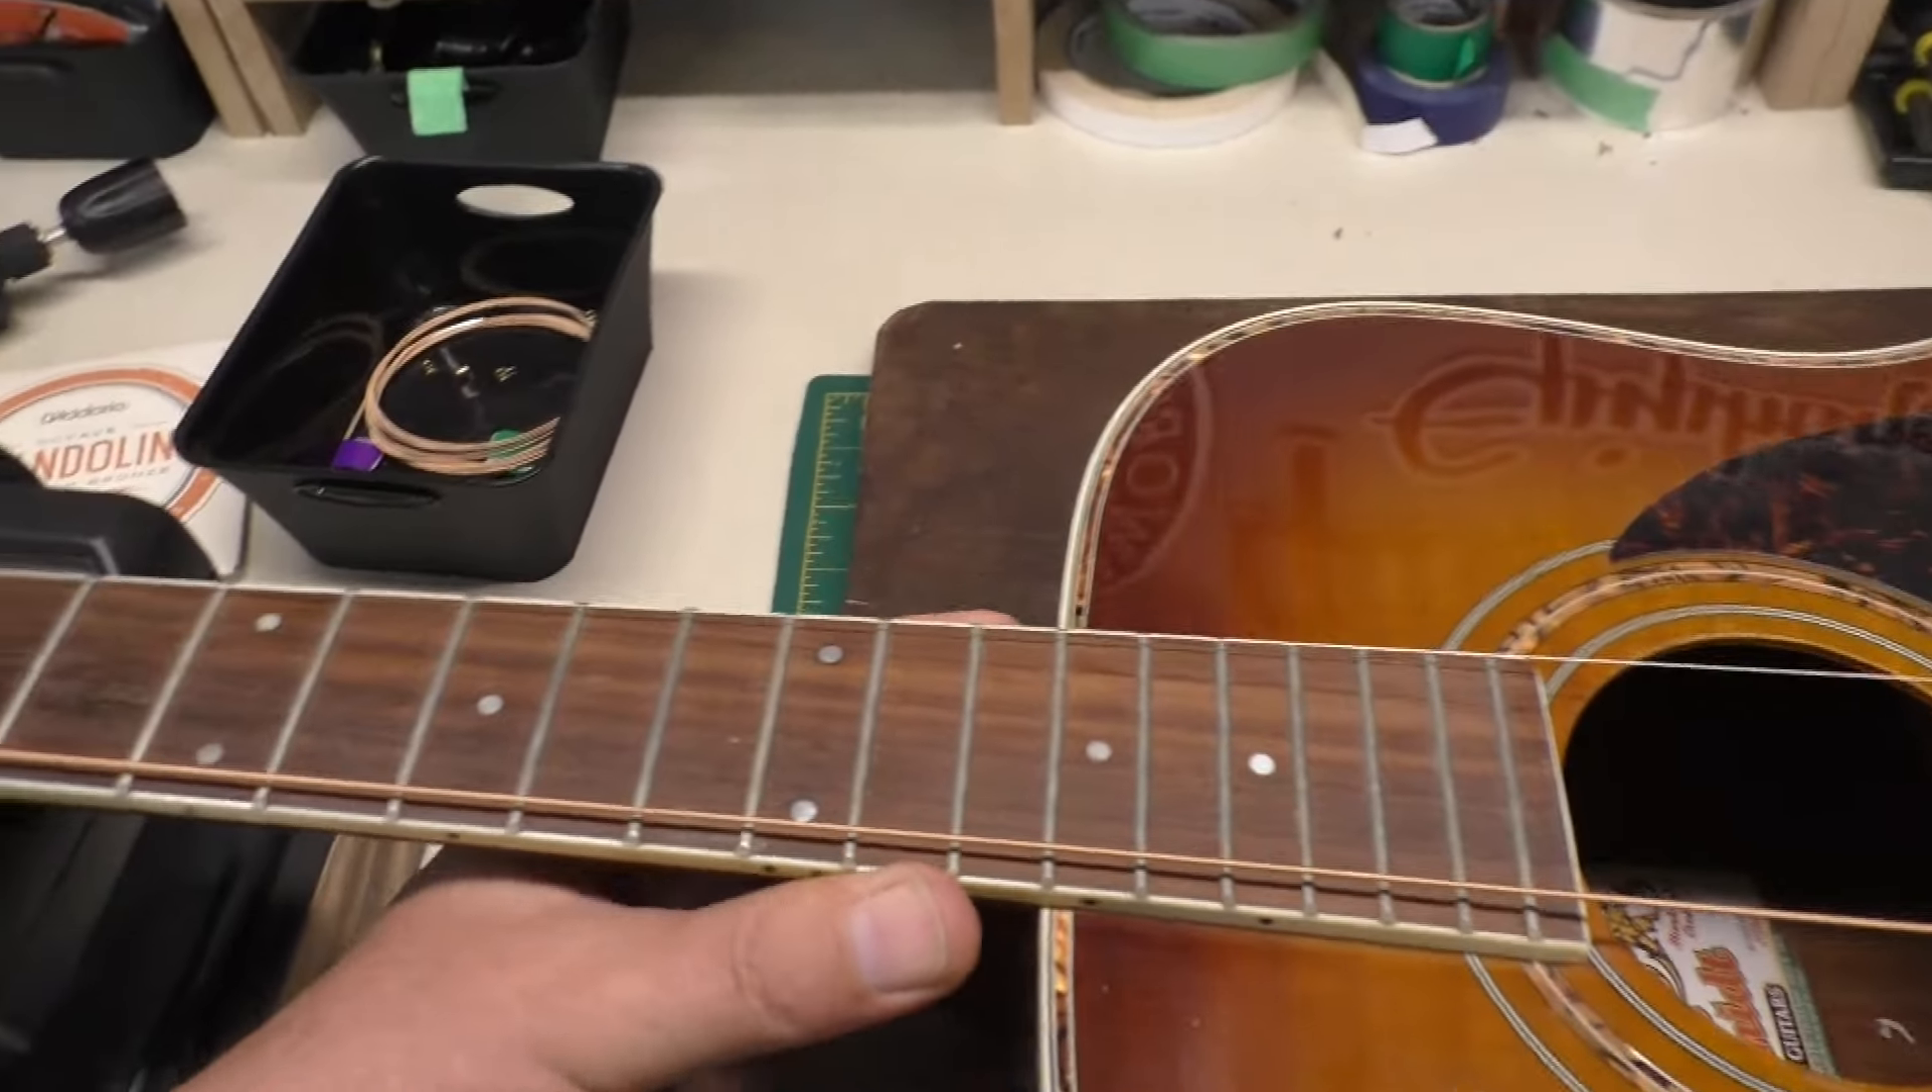Of course I don't have all eight strings on so the tension will be a little different, a little greater, but next steps are going to be to locate the next strings.